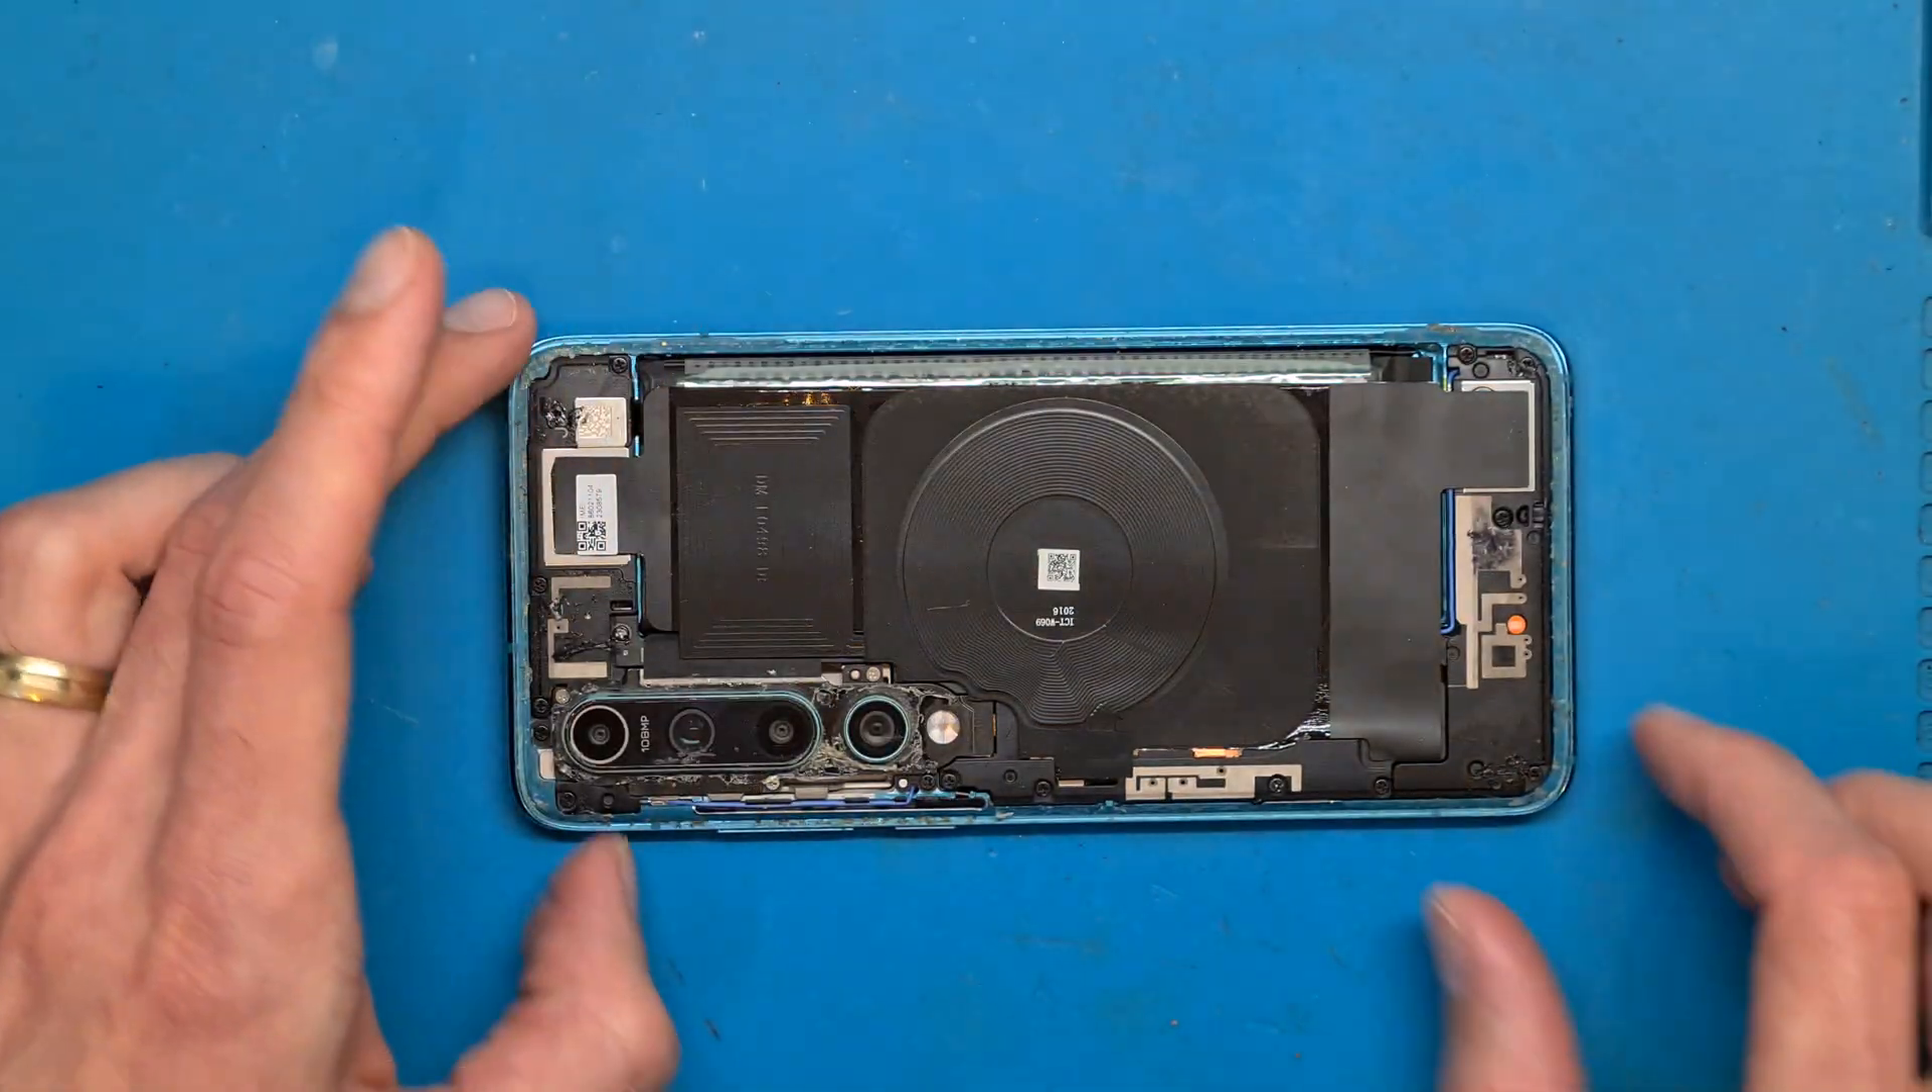Okay so the back cover is off let's see here we have the wireless charging and NFC antenna.